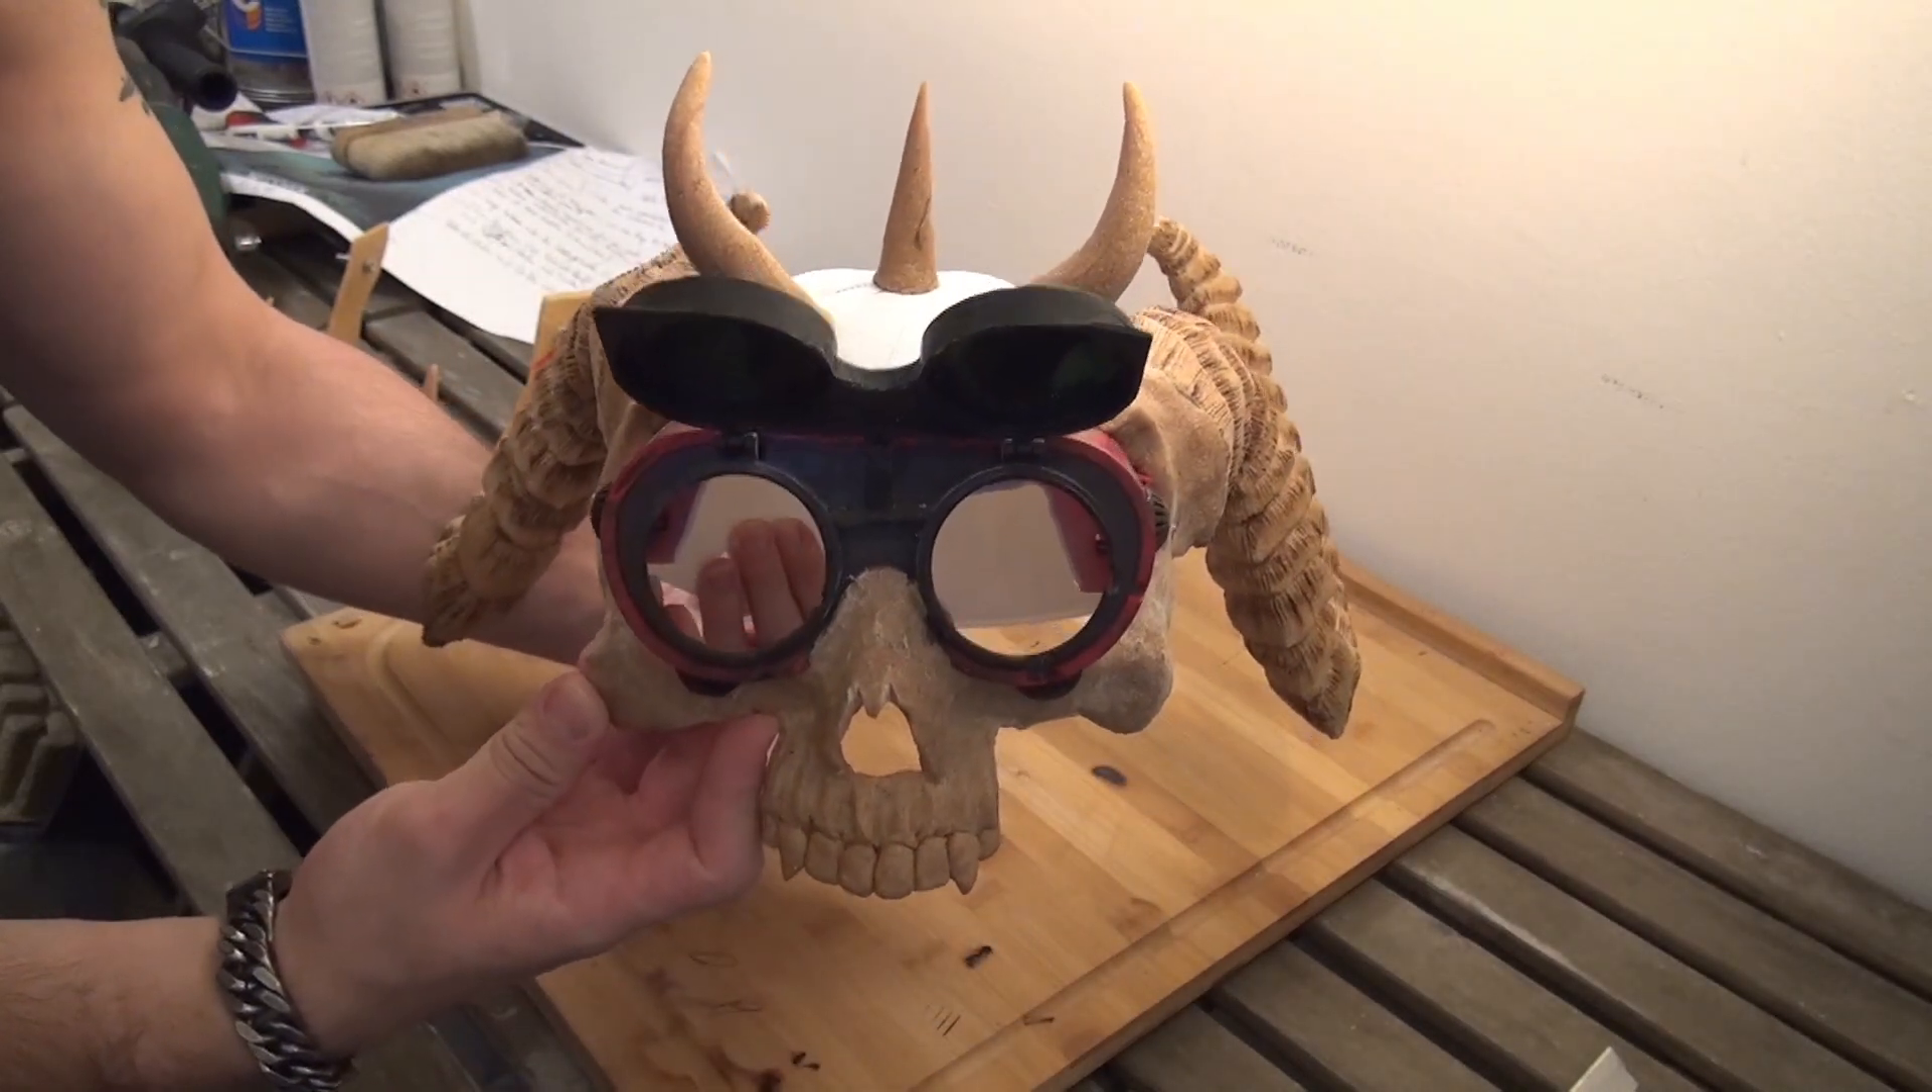I also attached some additional horns and teeth on the head as you can see.